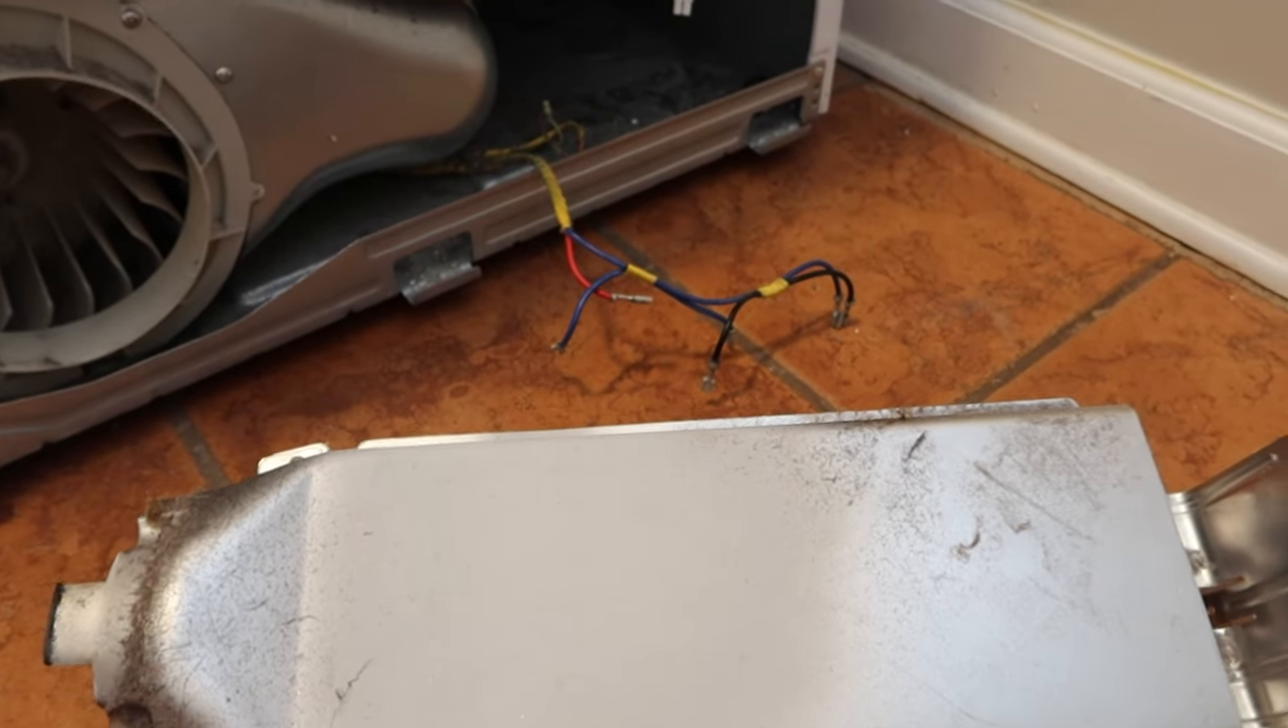Alright so we've got the assembly completely removed.